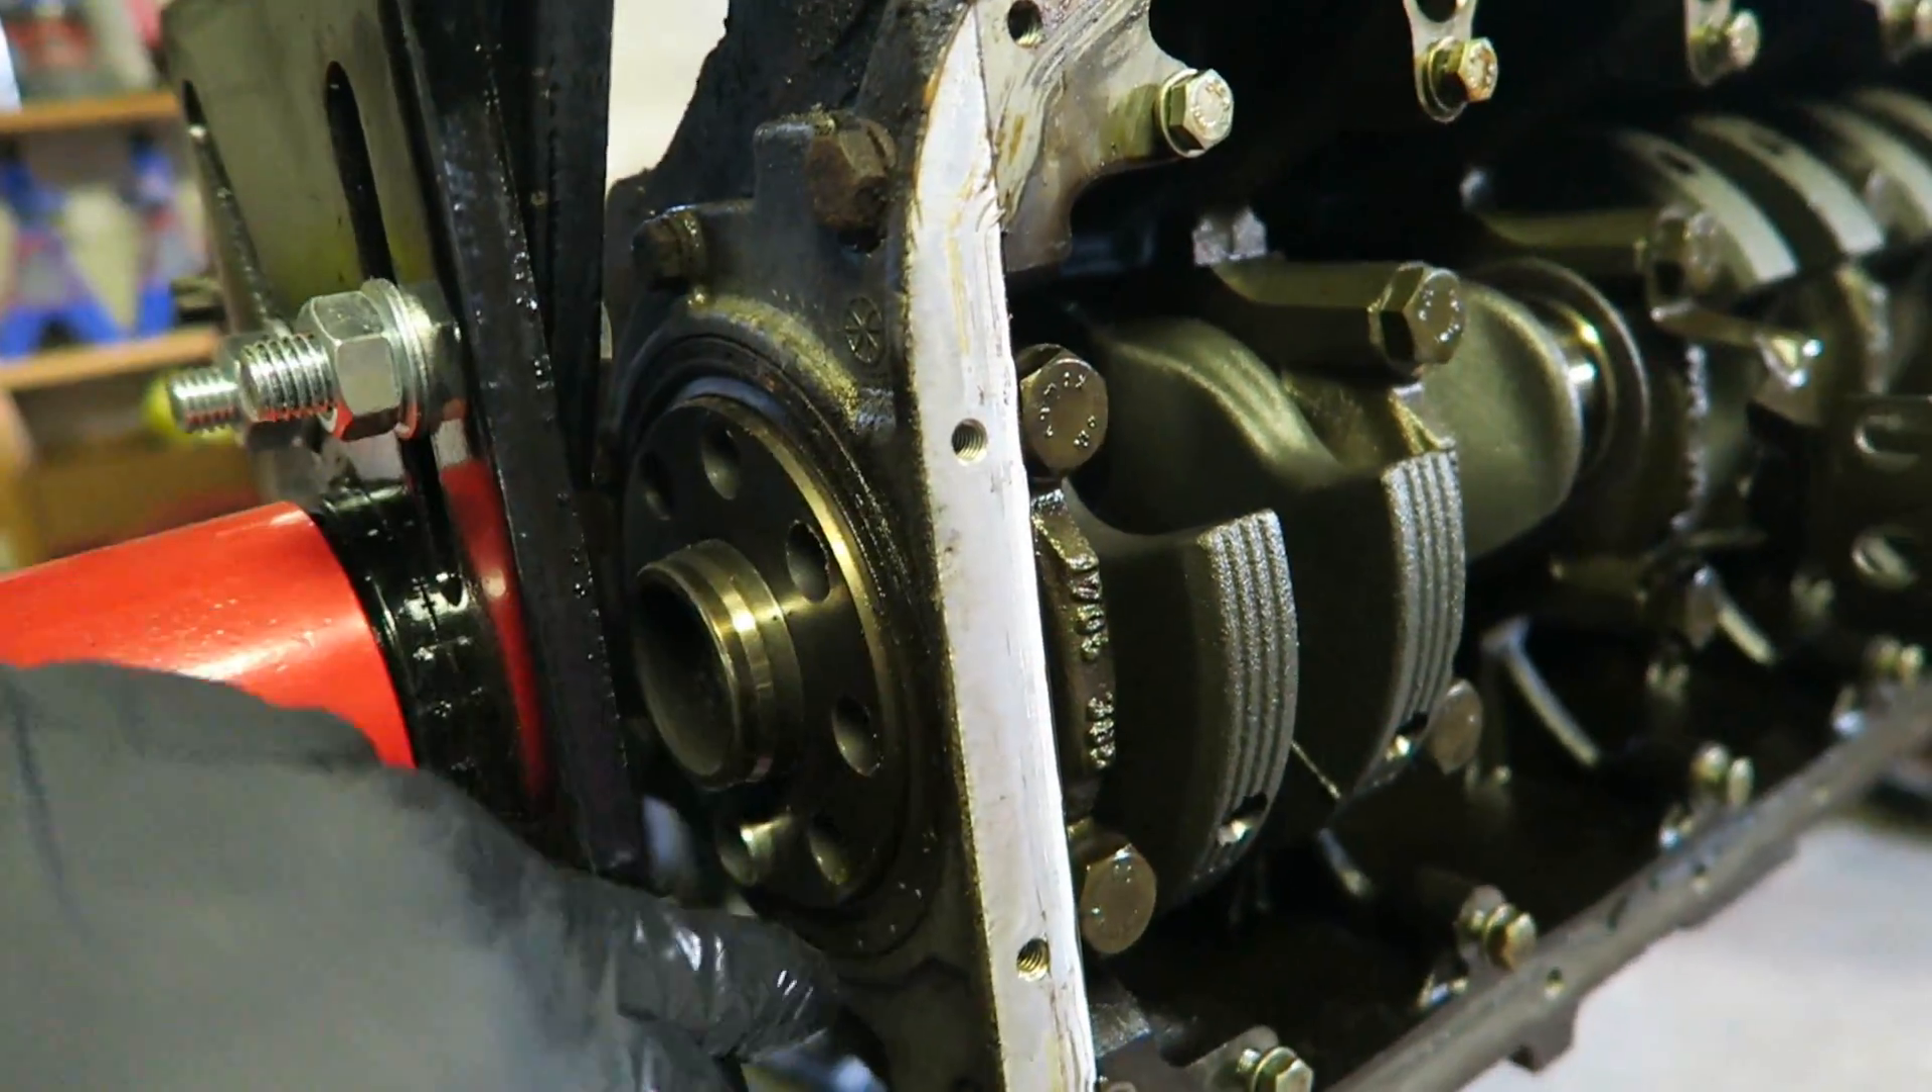I can't take the crankshaft off until I remove this back plating right here that contains the rear main seal and it's just a couple bolts right here that I just need to remove.